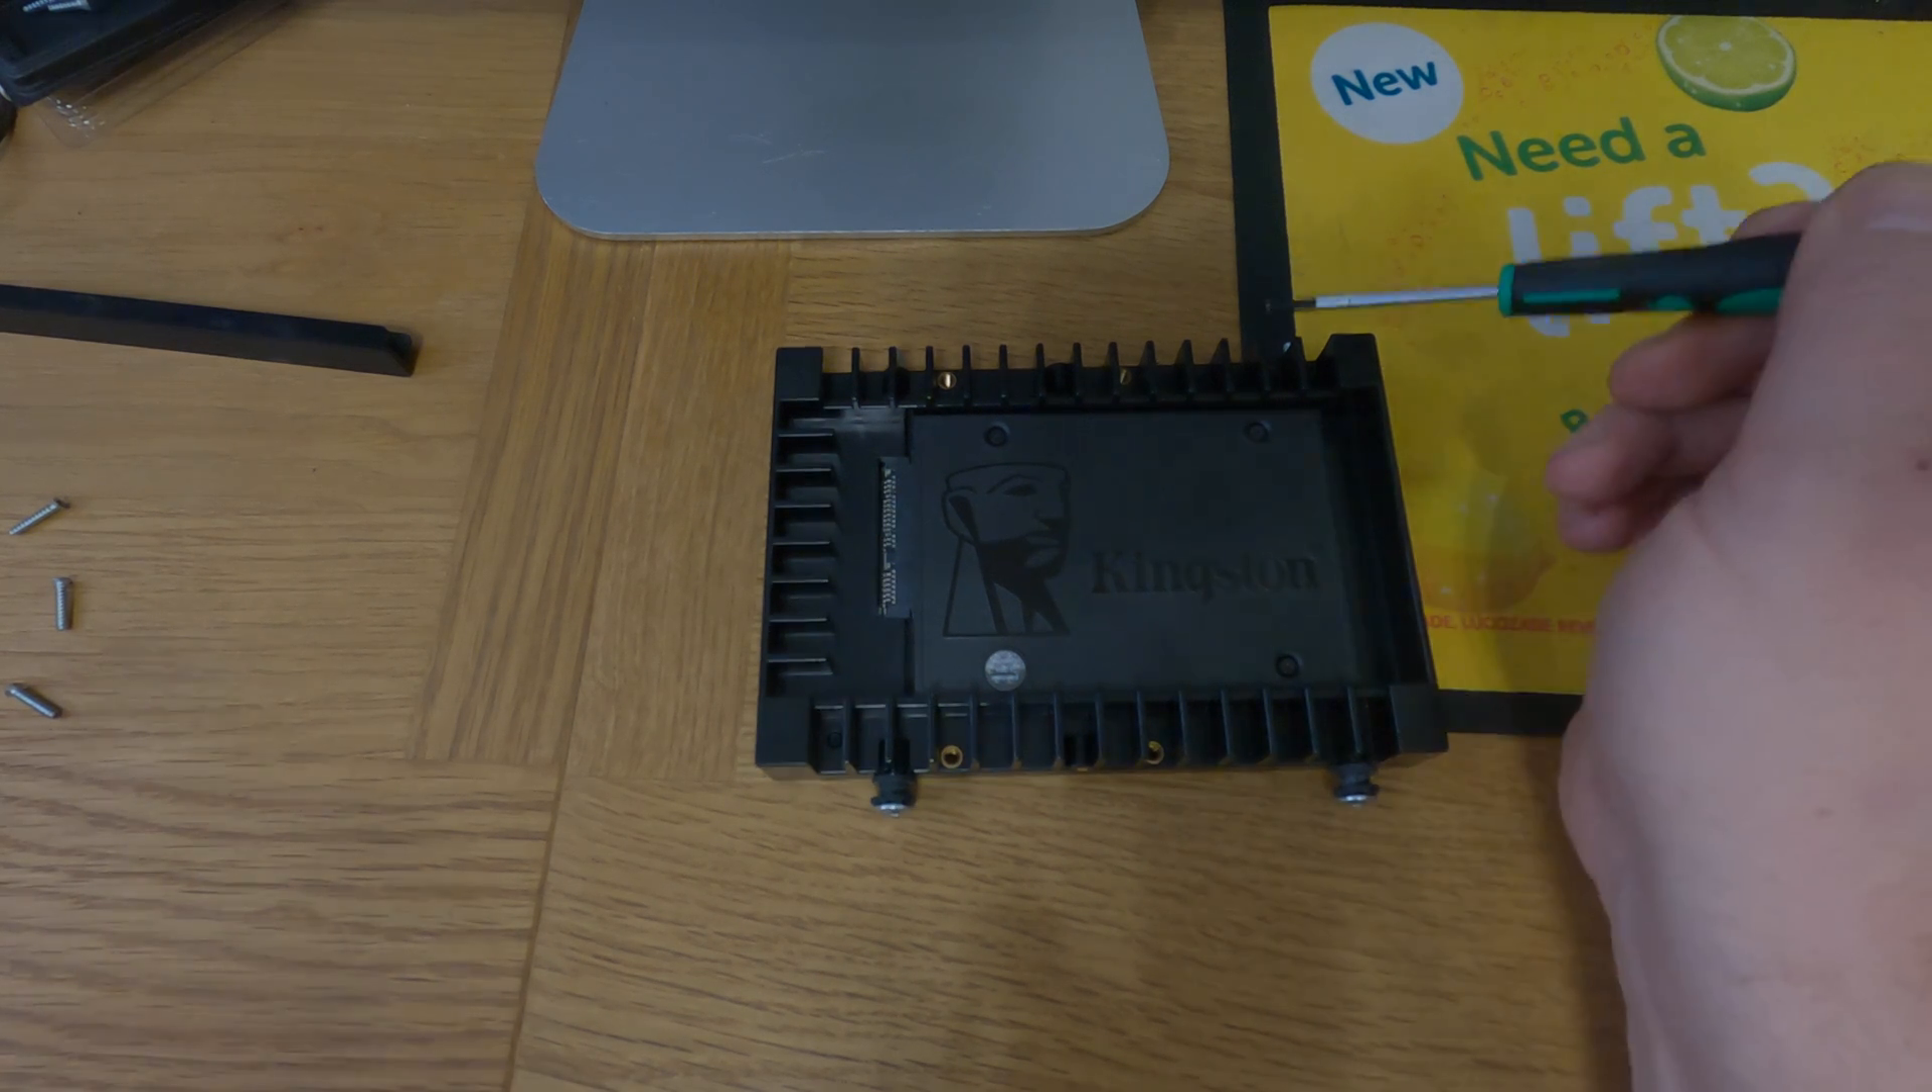Okay, so we have our SSD and the adapter tray all assembled now.